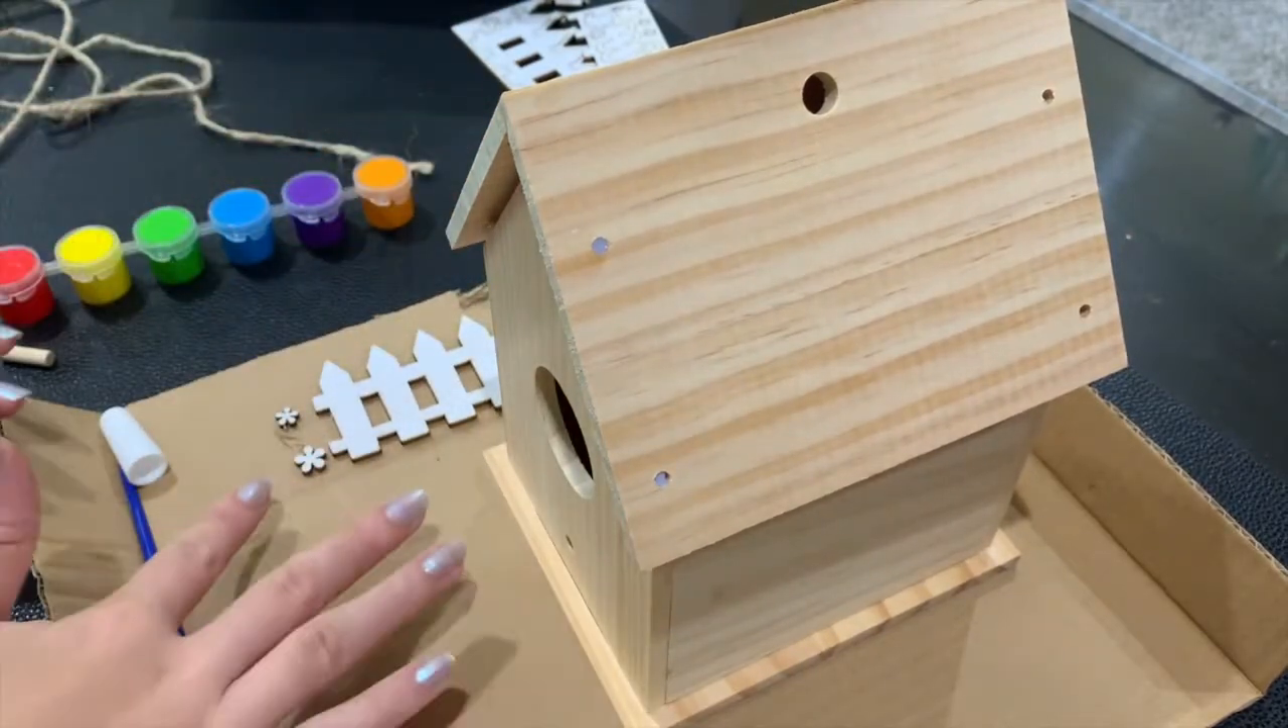So now I have a fully assembled birdhouse, which is awesome.